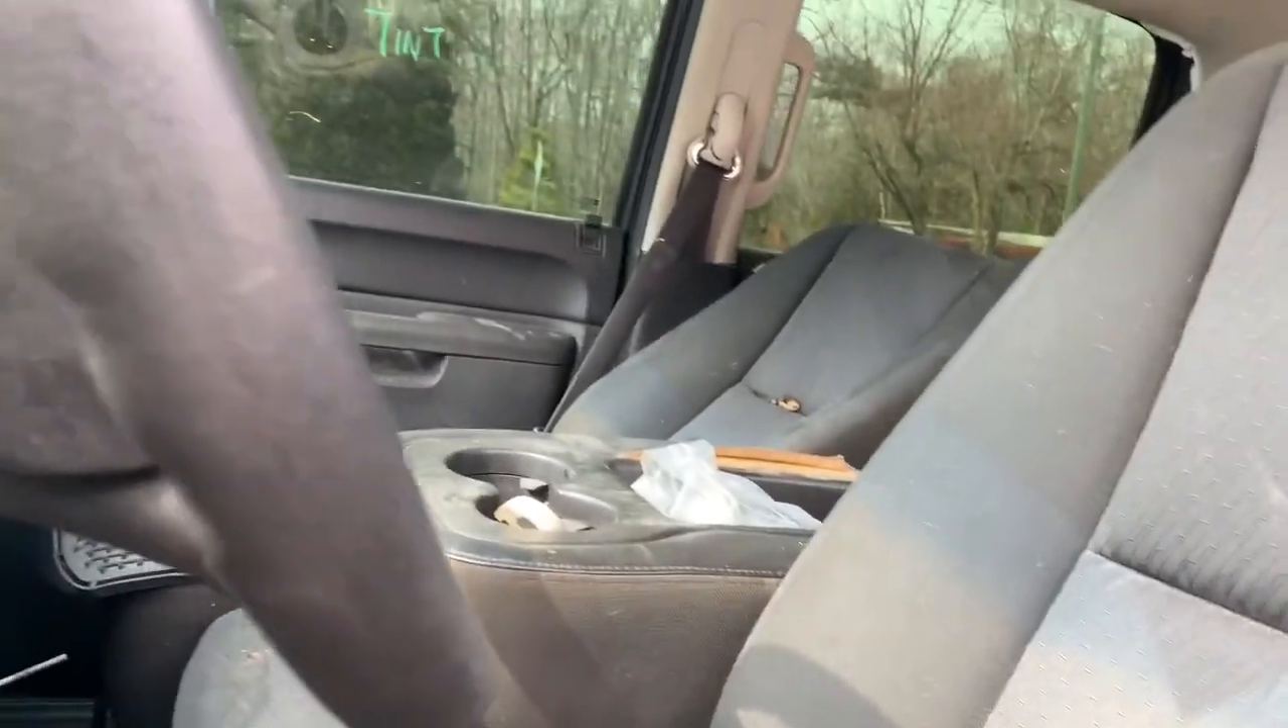I still need to remove the other seat belt.